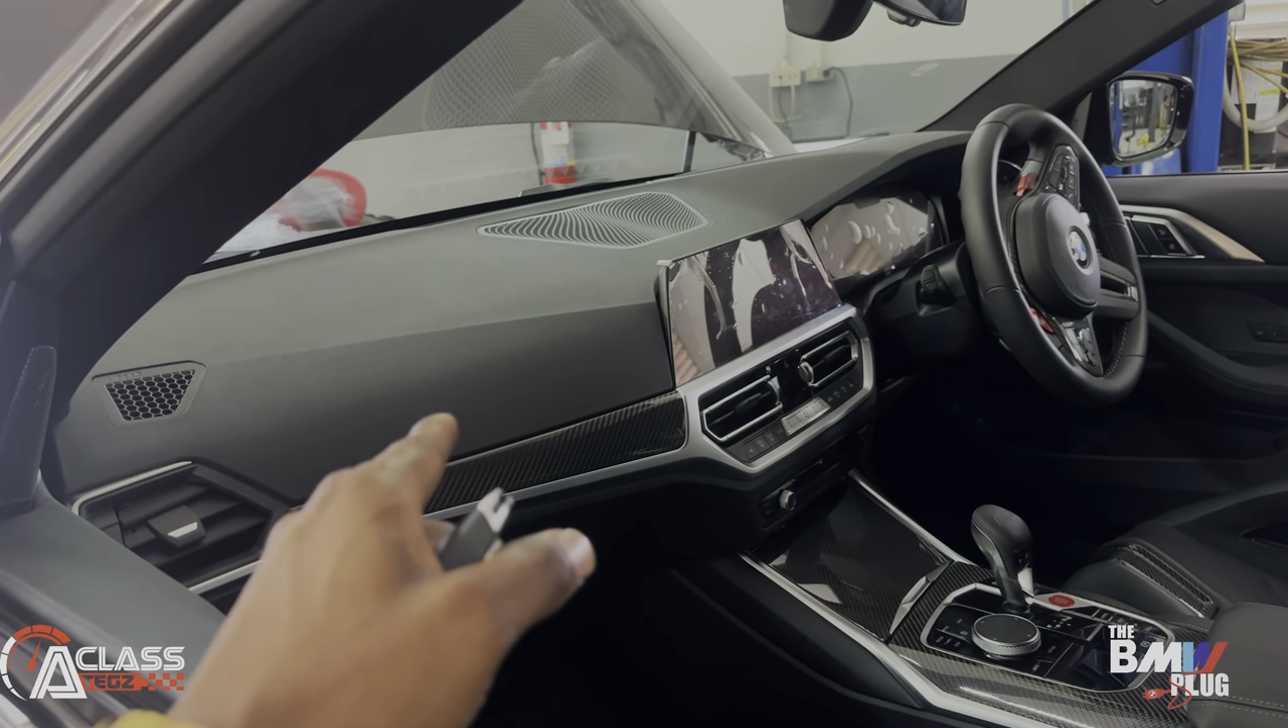Now the dash is actually in and everything now looks back to new.